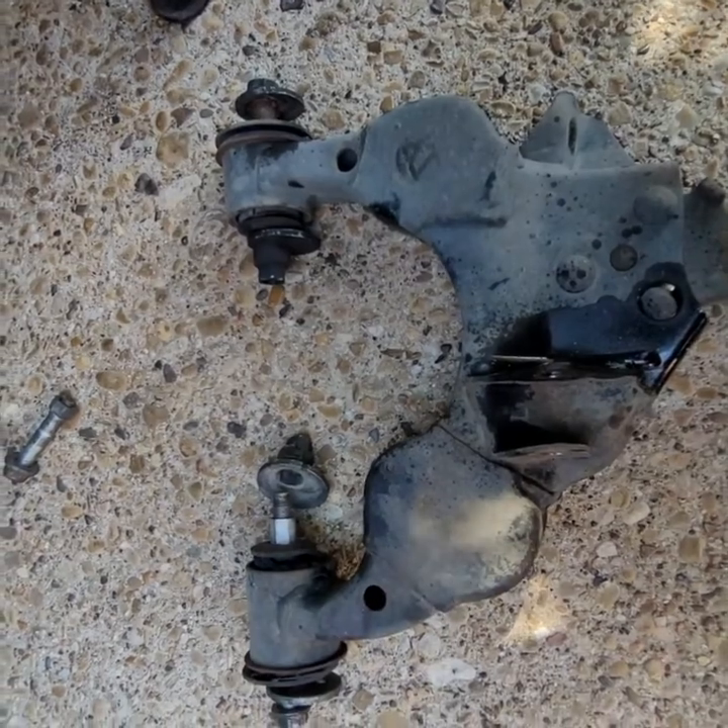All right as you can see i already took the control arm out and um and i'm sorry i didn't film it because we got into it because it it took us a while to figure it out.